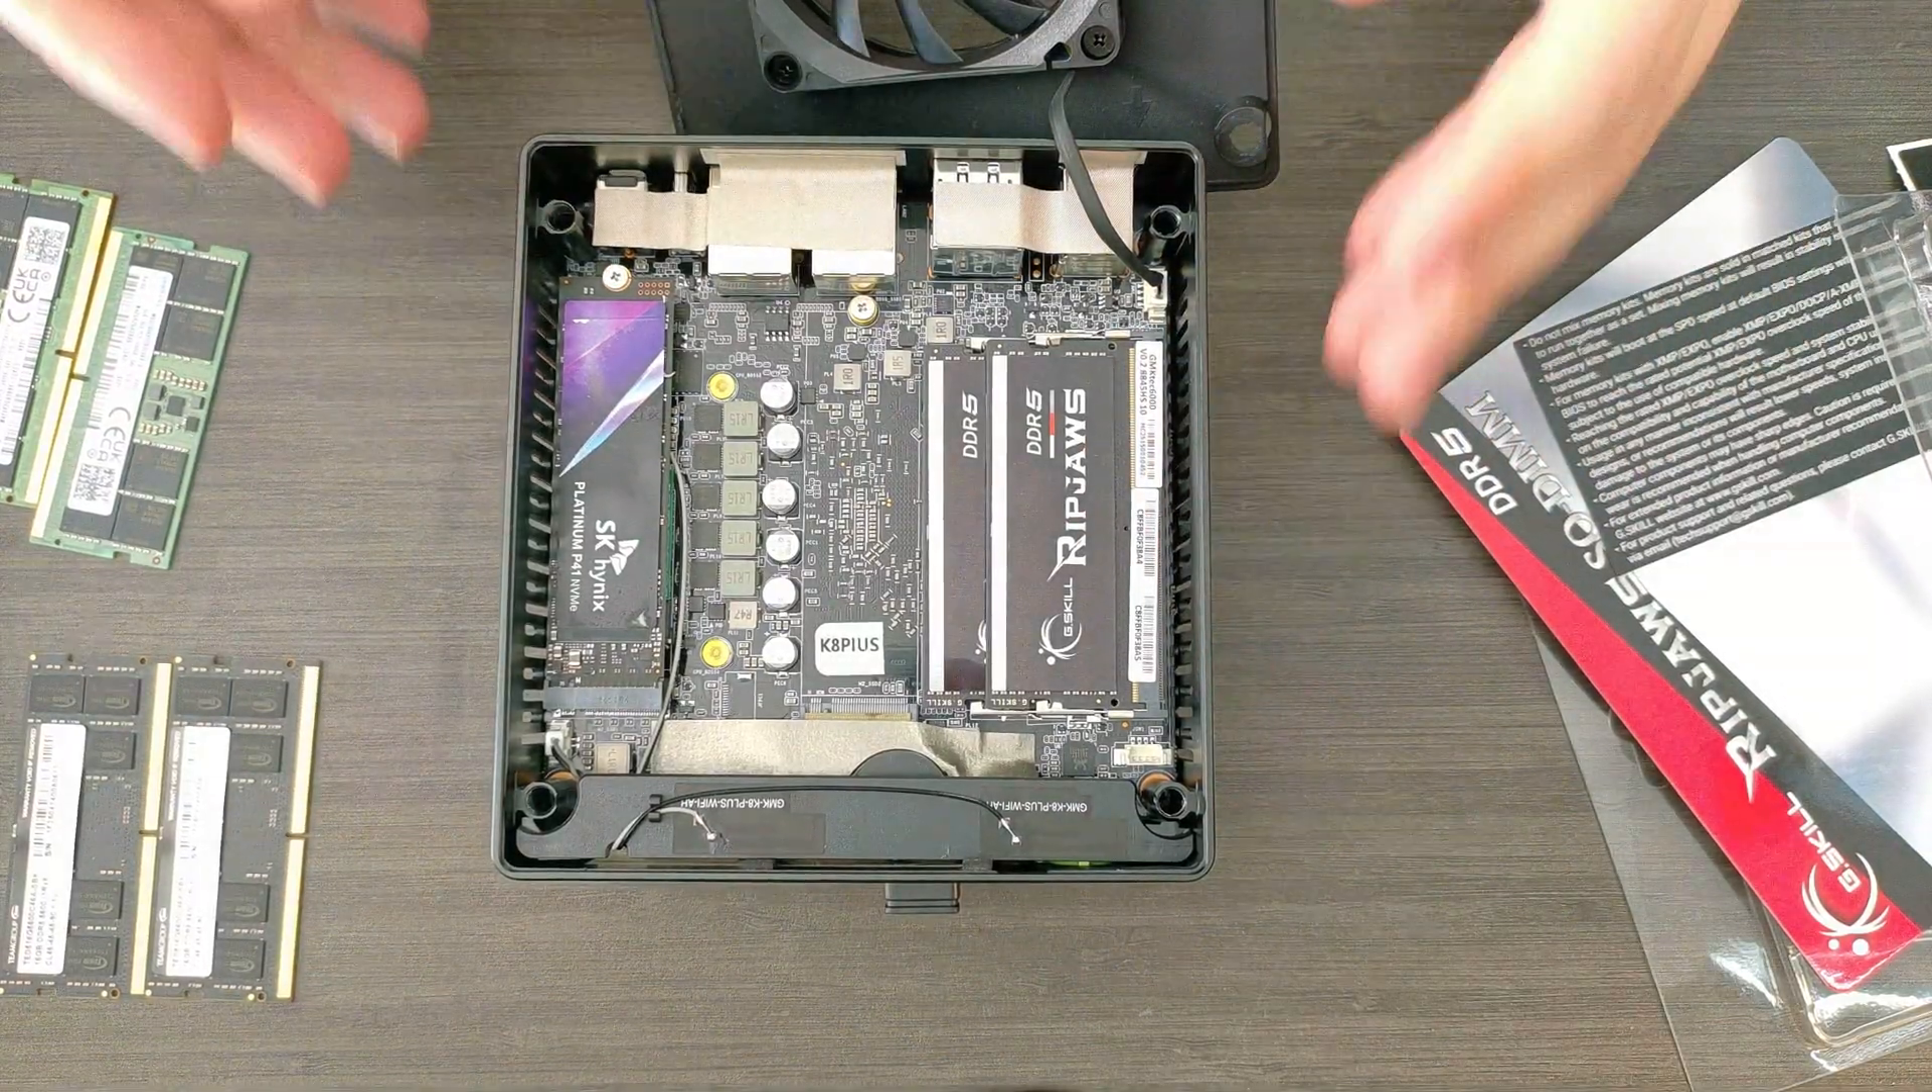So that RAM's installed.